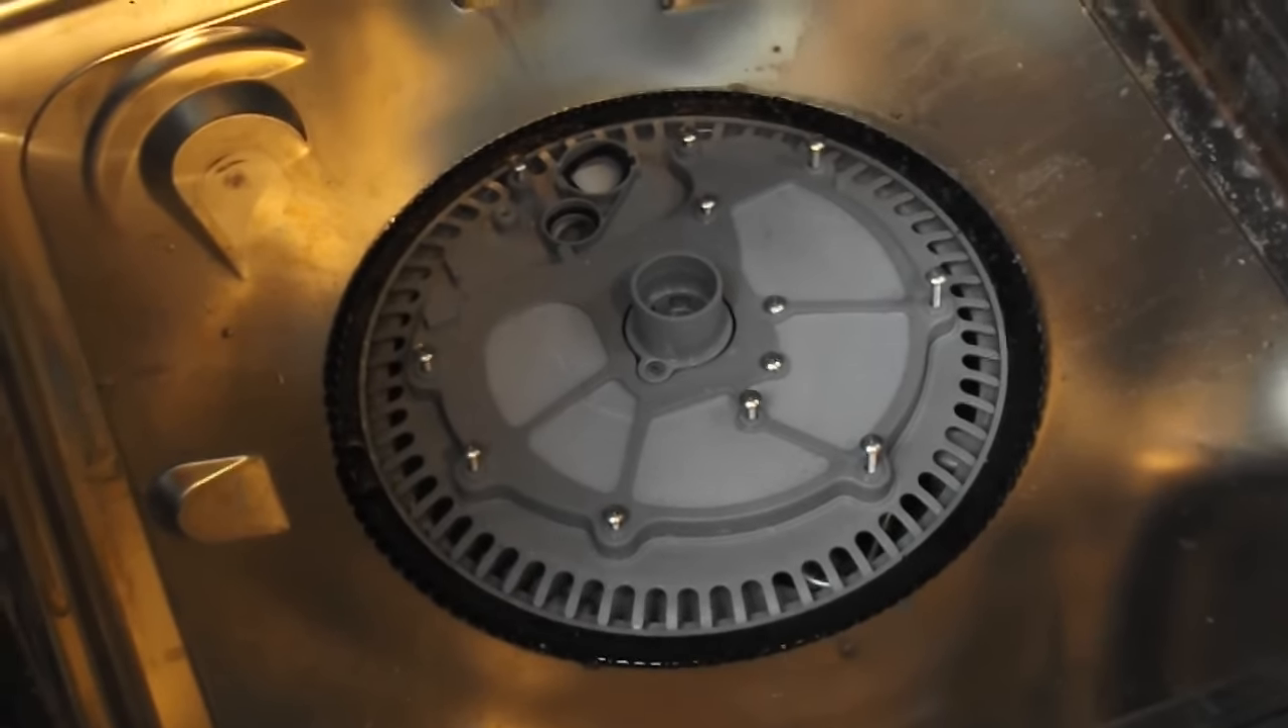Alright, so I got the filter cover back in place.